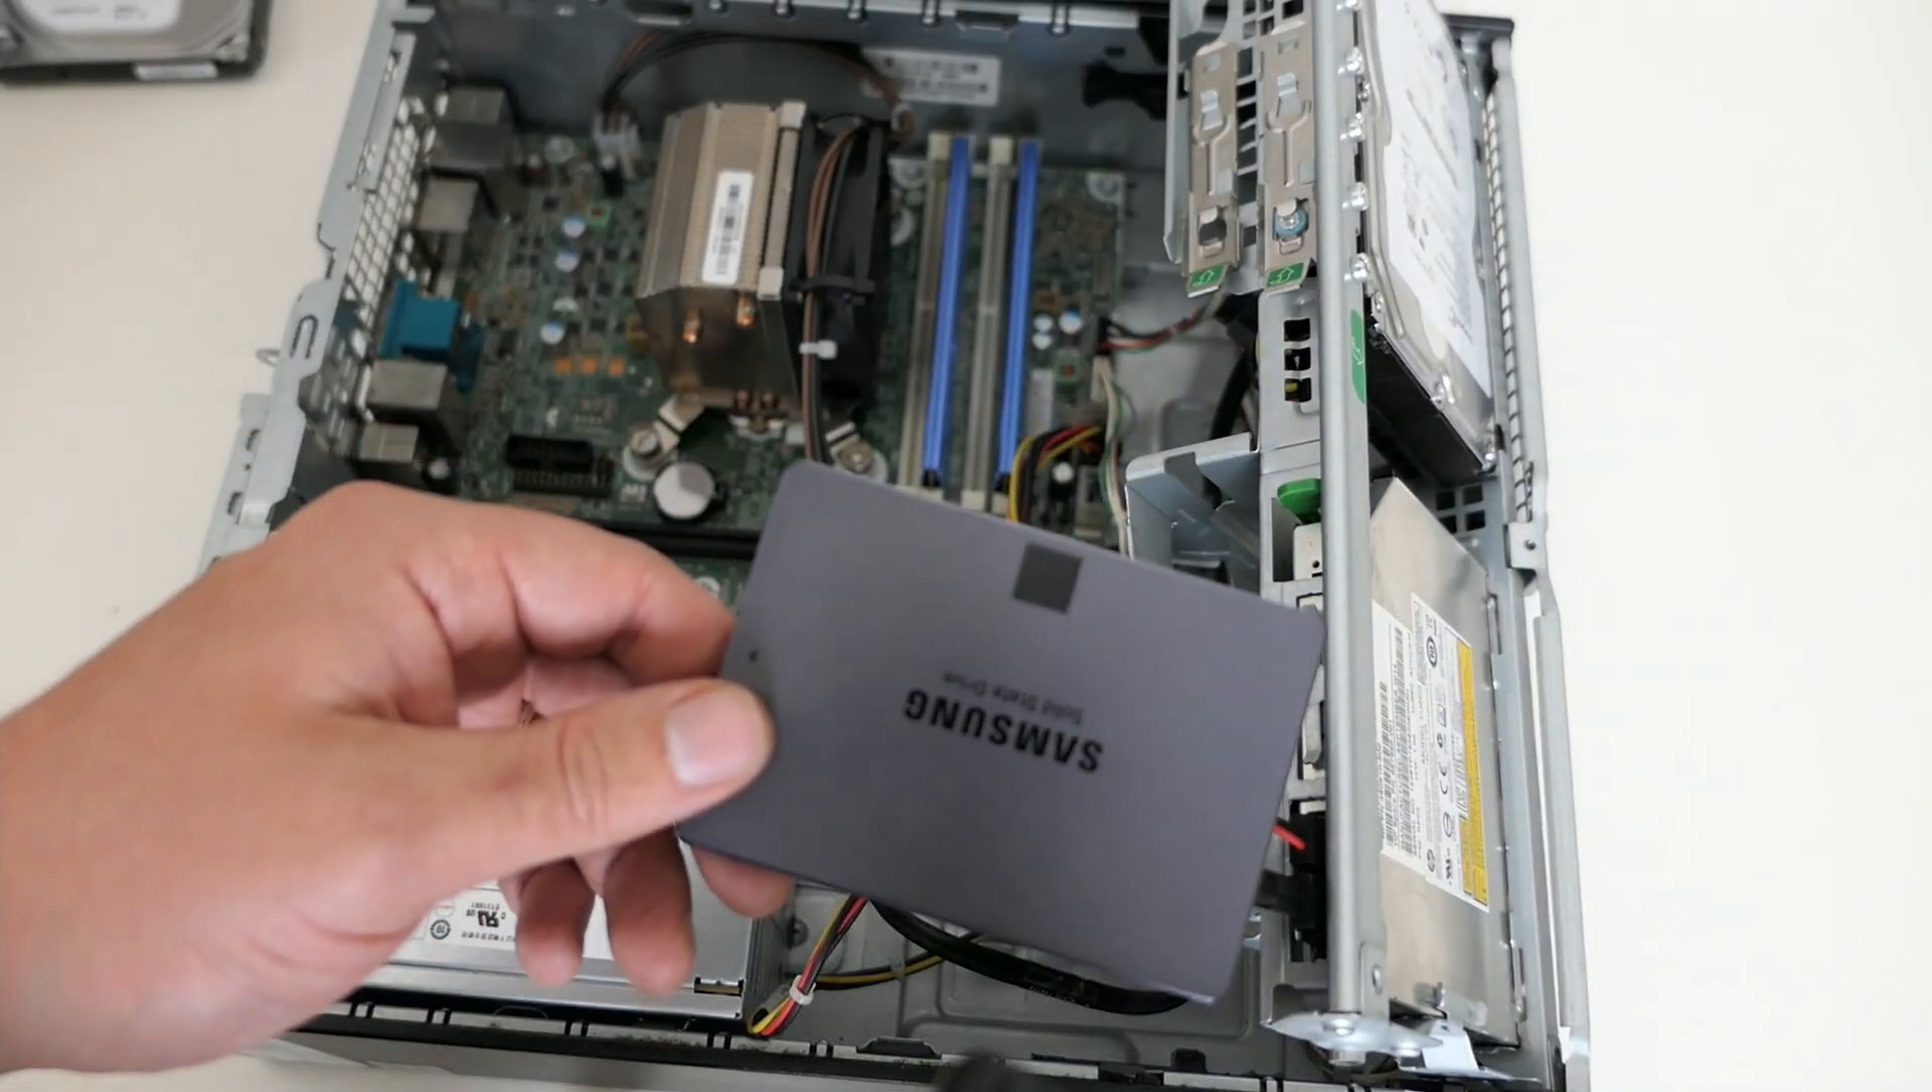Last one to install is the SSD. Which I will just keep dangling here for now. Until I get my hands on a bracket.